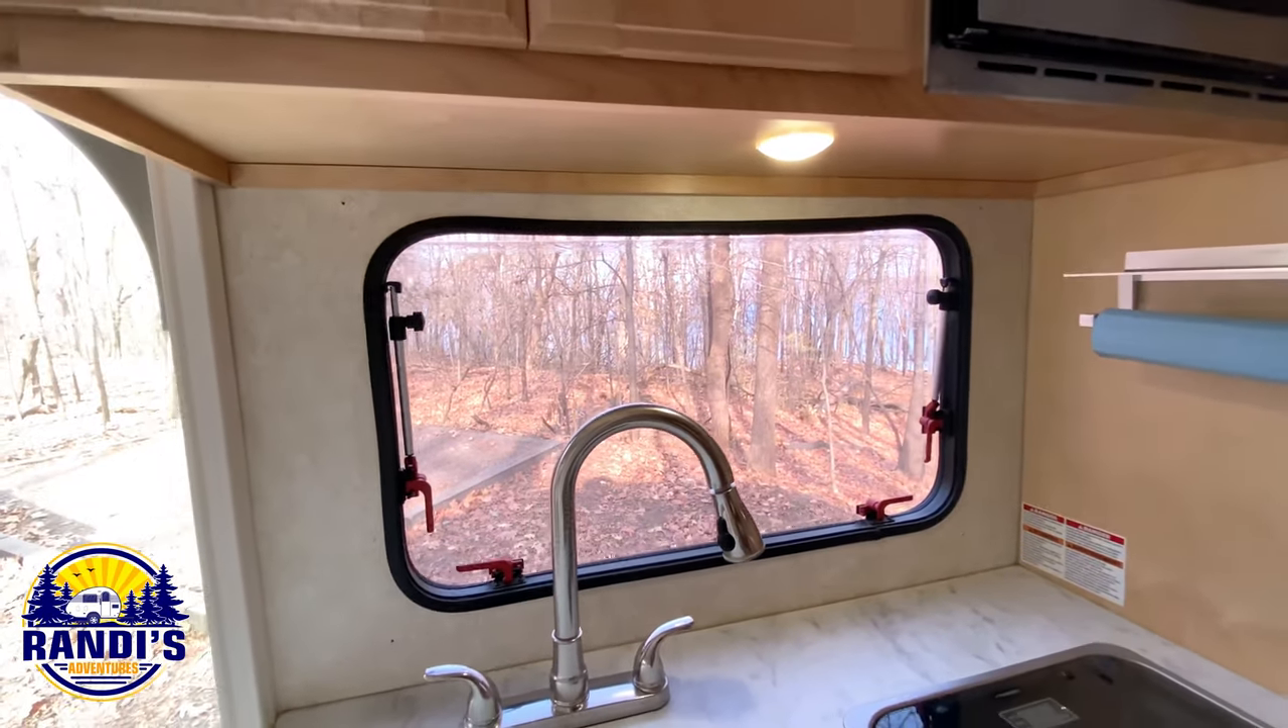And this is what it looks like with a screen and curtain frame removed.